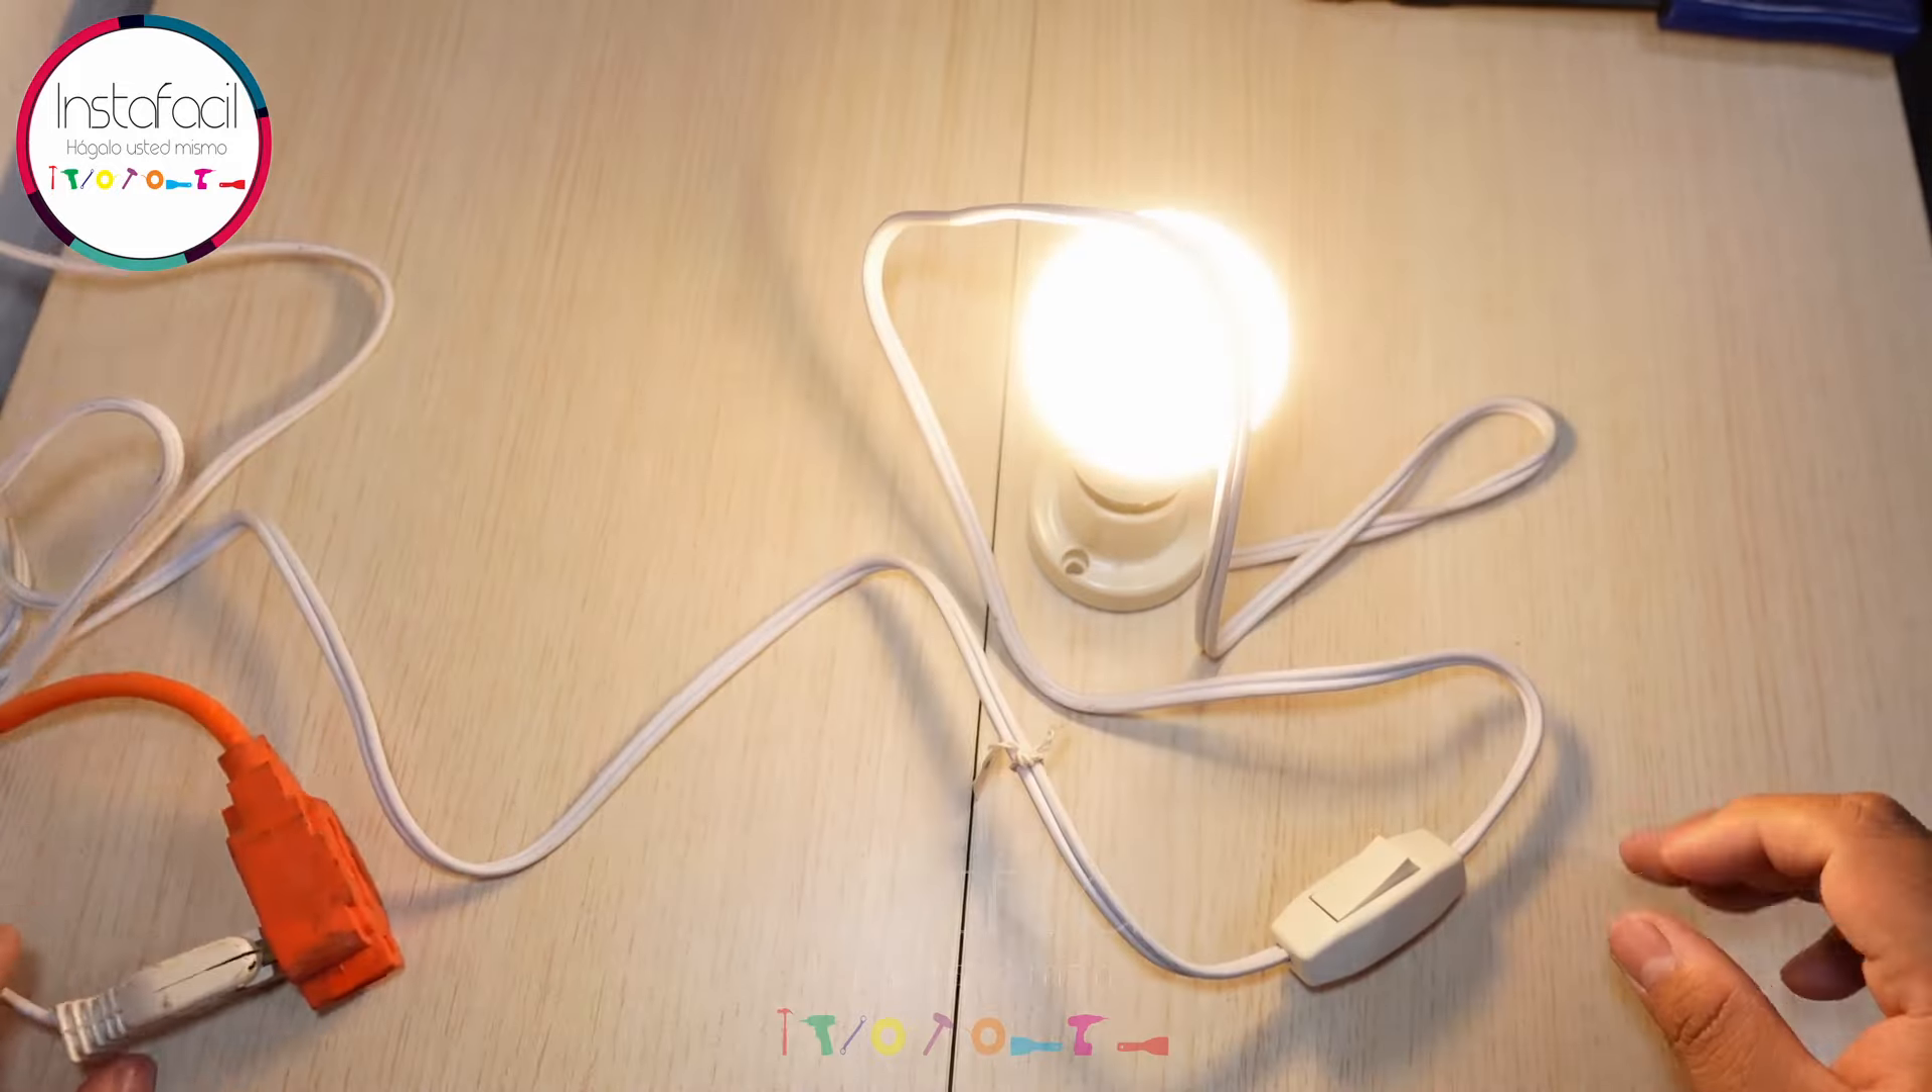Y así es como queda instalado este interruptor de paso.